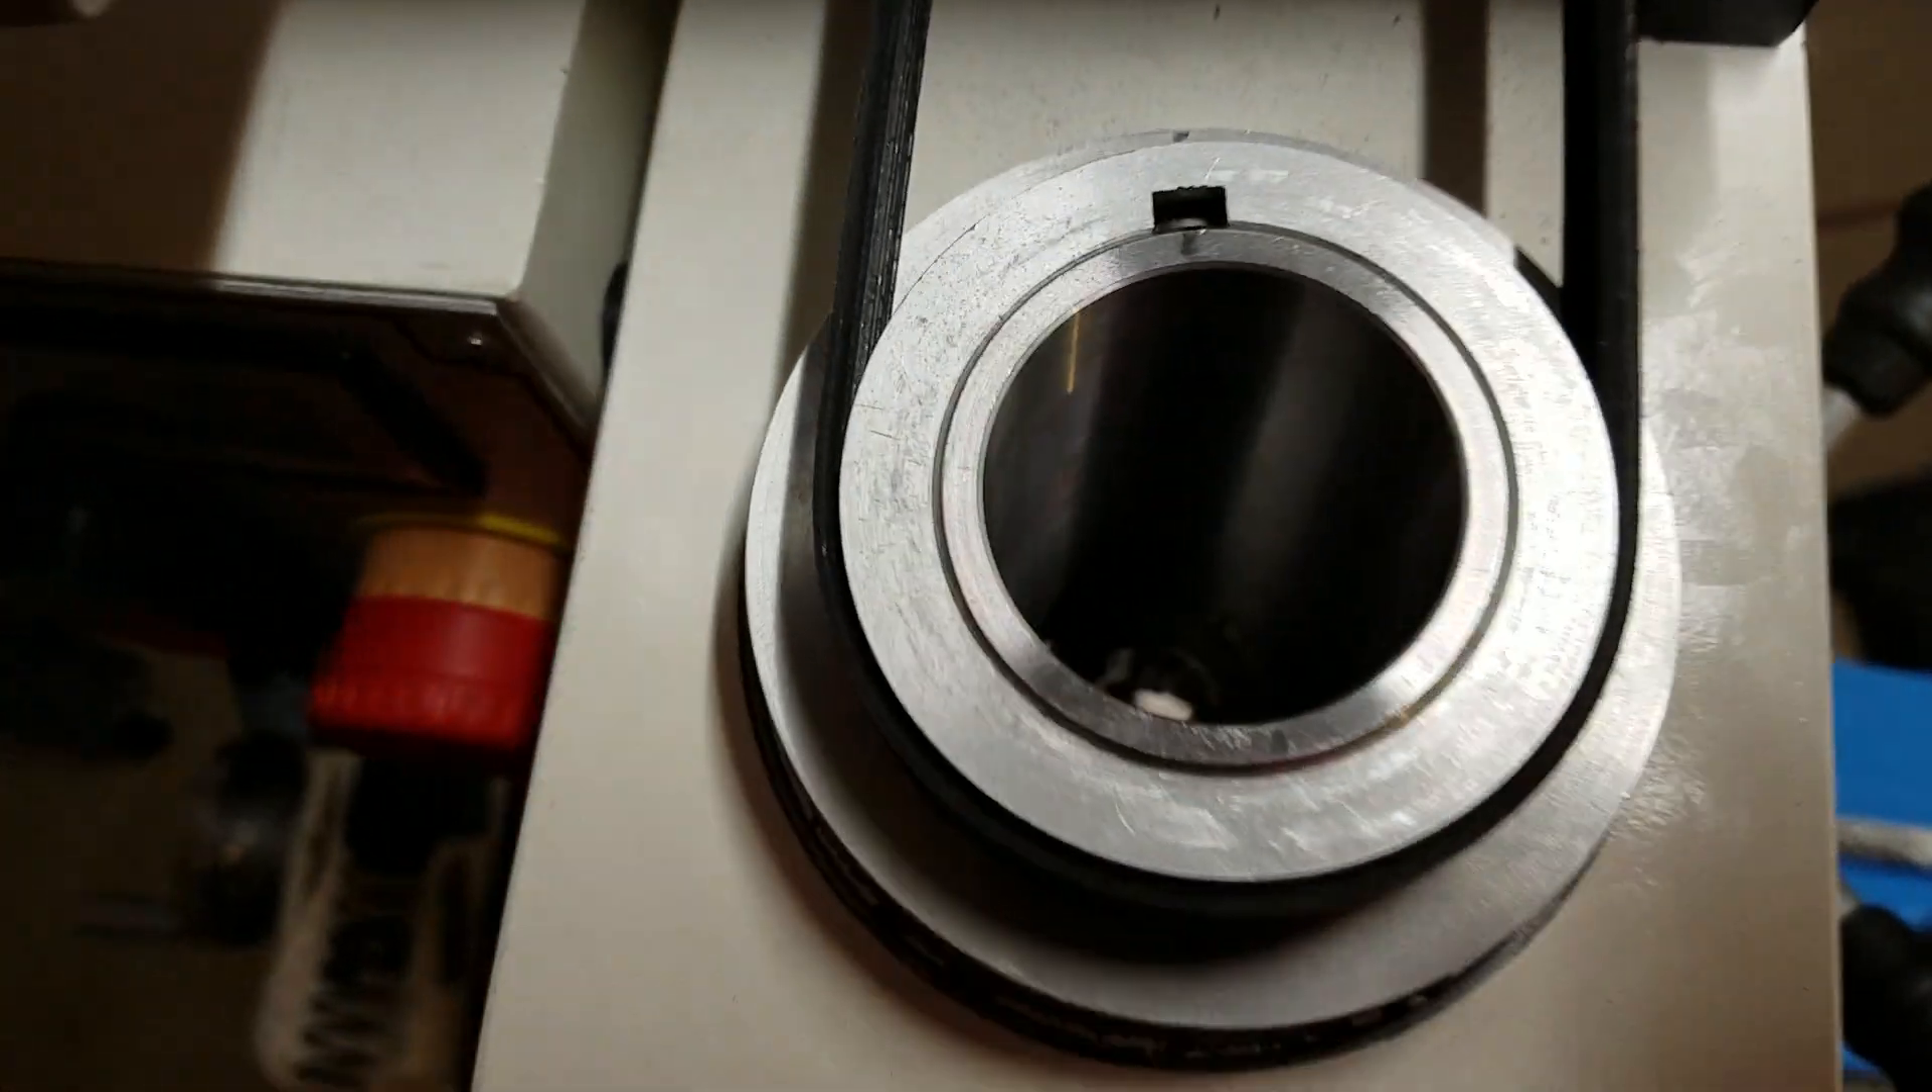I'm in the middle of upgrading bearings so I don't have the quill spindle installed right now.